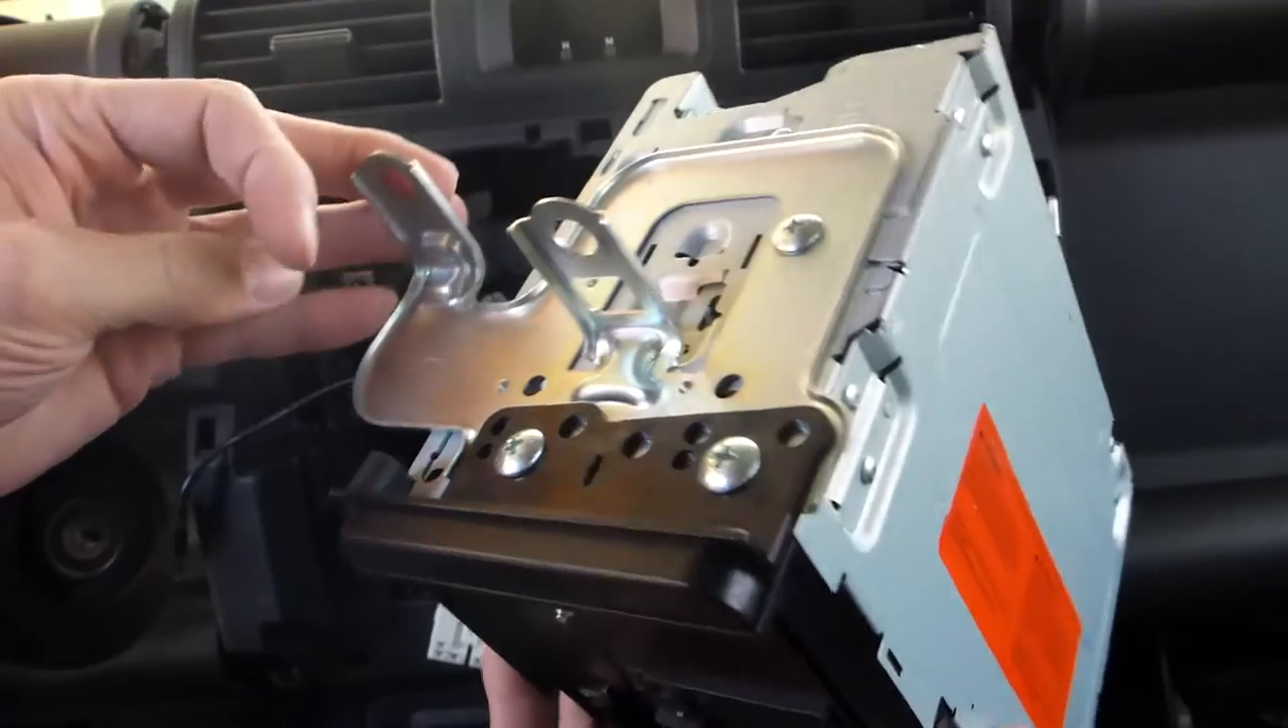Ya estoy listo ya Monté los mismos soportes Que venían en la radio anterior.